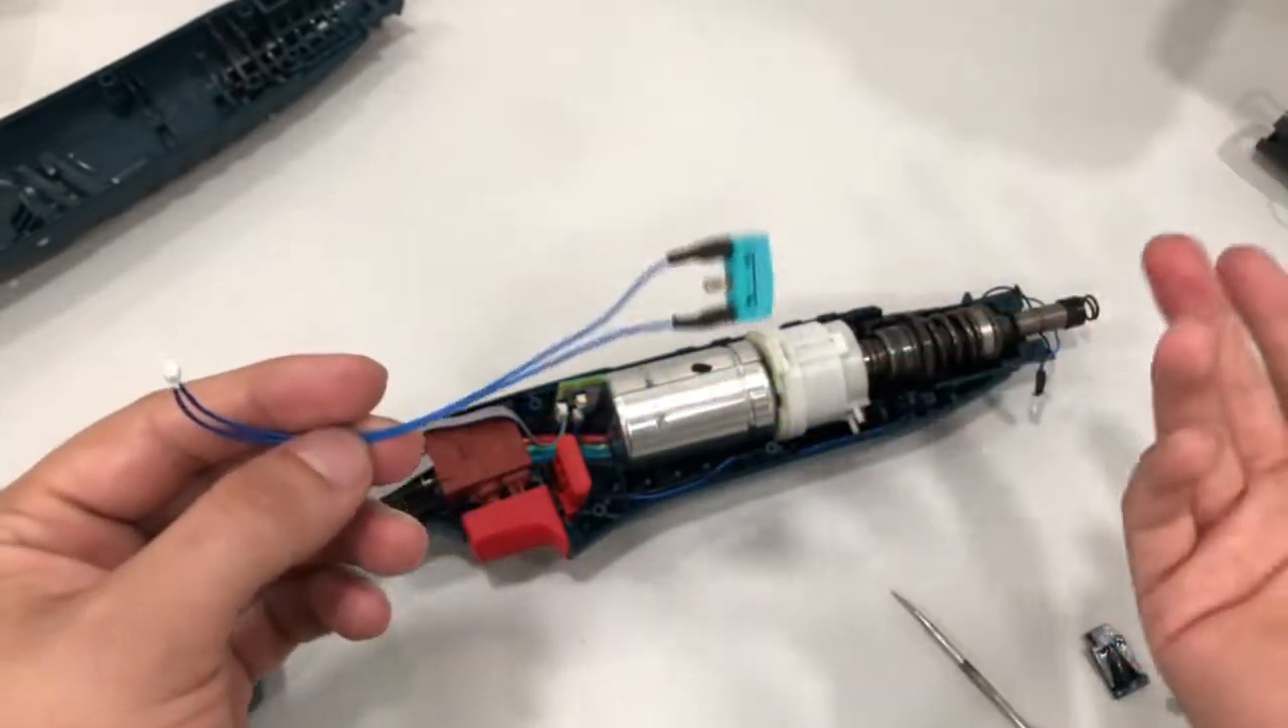We have our new micro switch as you can see there's both wires connected to the micro switch so this one is in perfect condition.